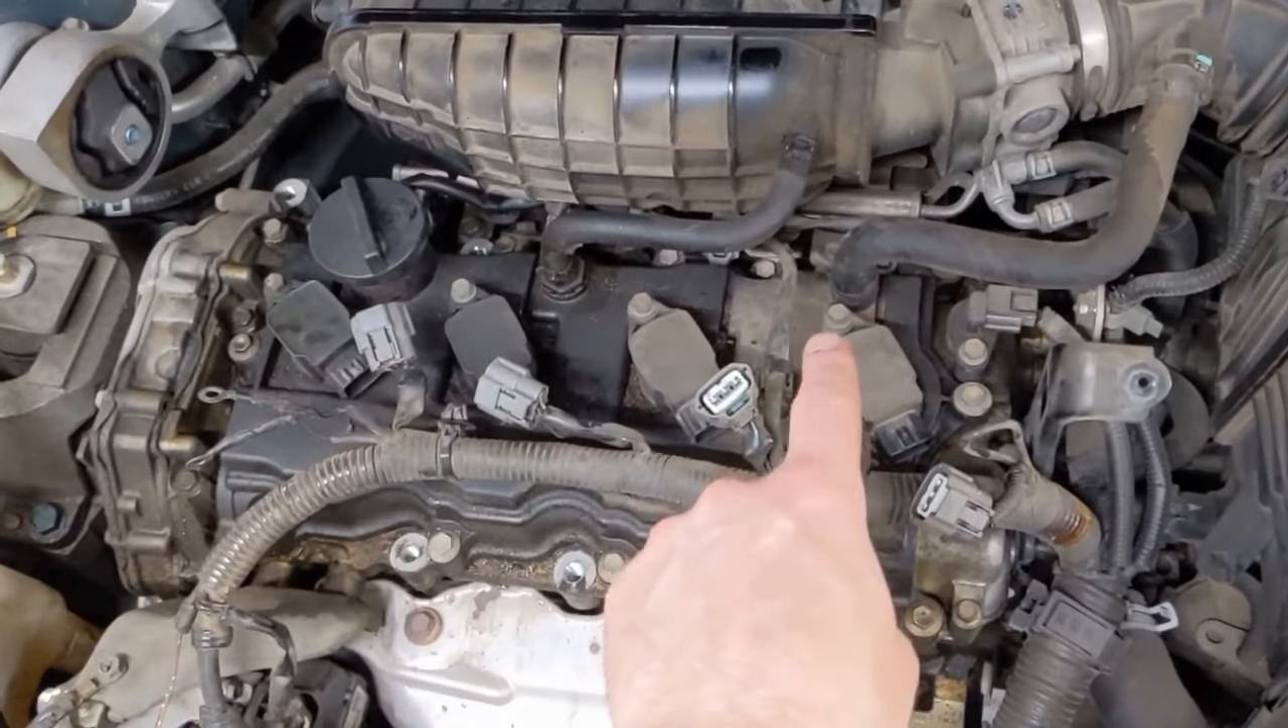All we have left are the ignition coils to pull off The two hoses and then a series of 10 millimeter bolts around it and it should pop off.